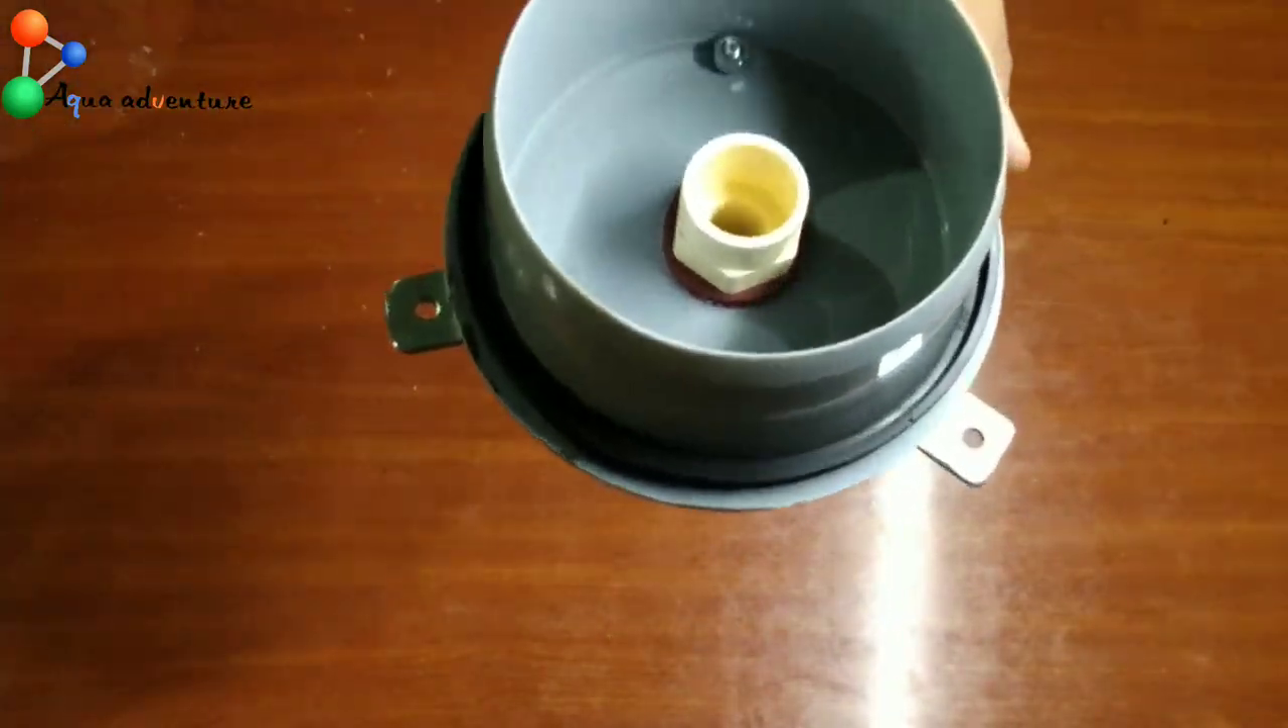मैंने ब्रैकेट्स जो कट किये थे उन्हें मैंने अच्छी तरह फिक्स कर दिया है।